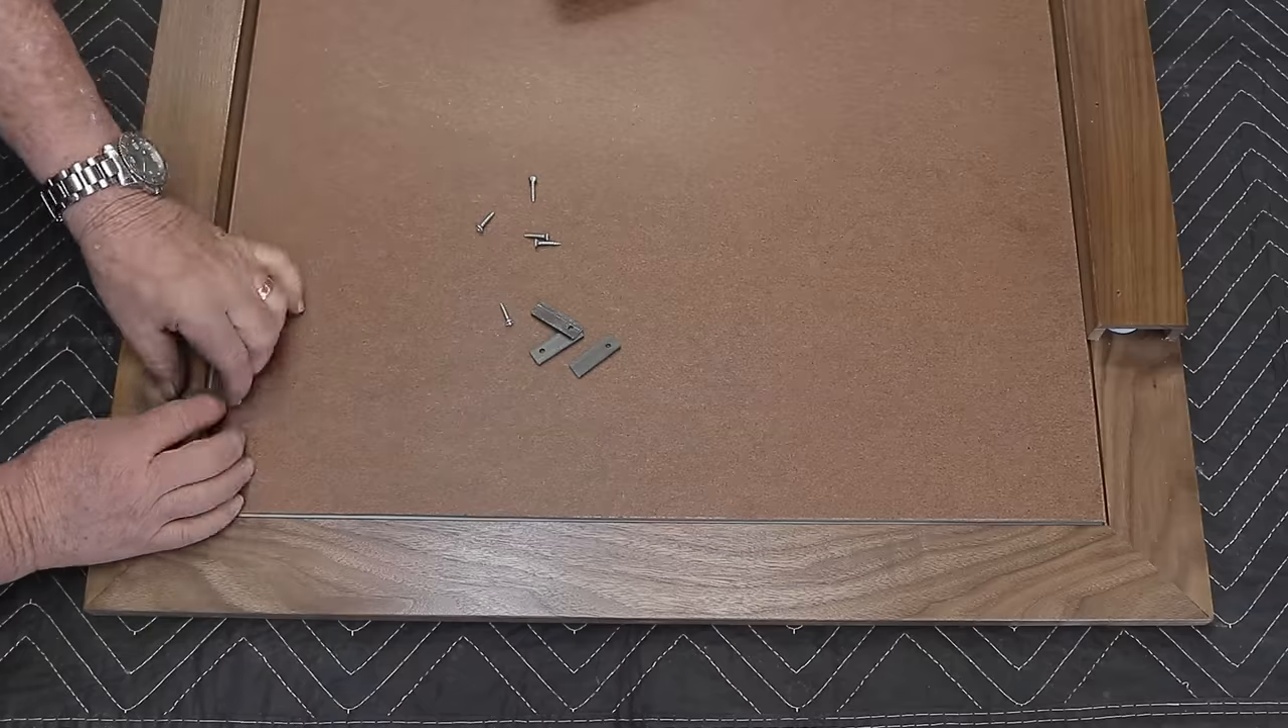The glass went in the backer board on the back and there's my little fasteners right there.